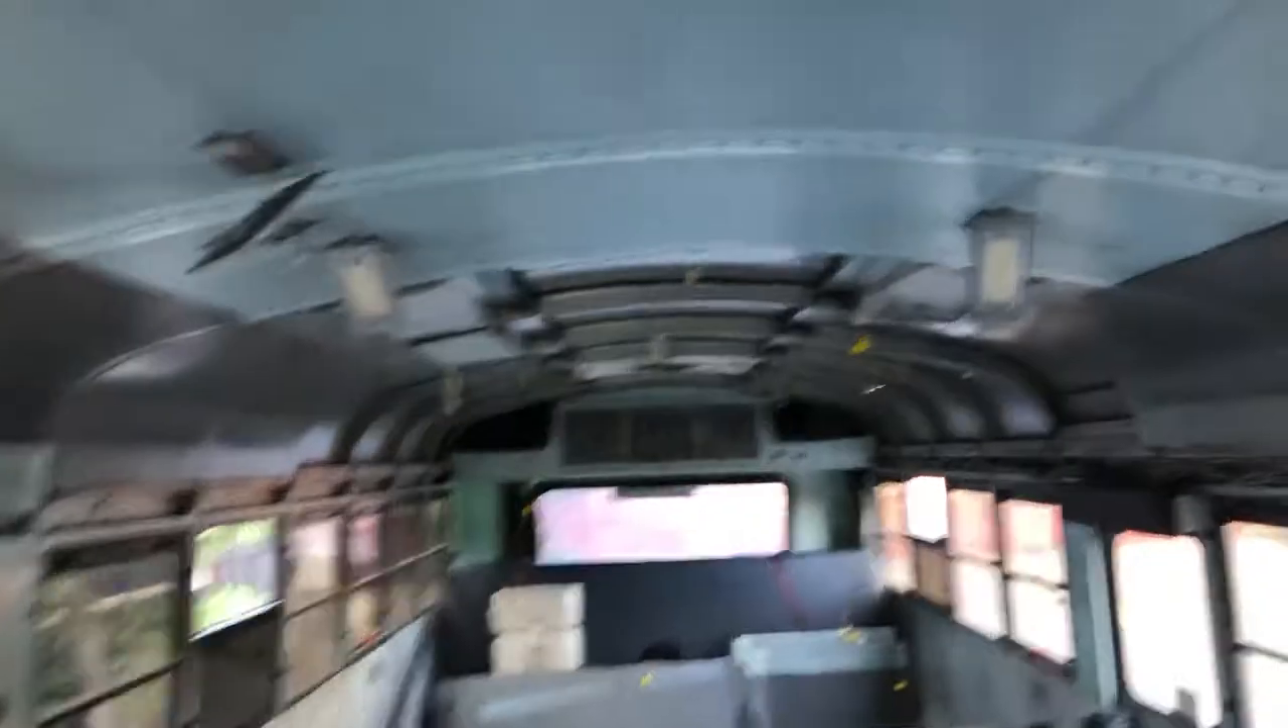So we're about halfway of taking the ceiling out.